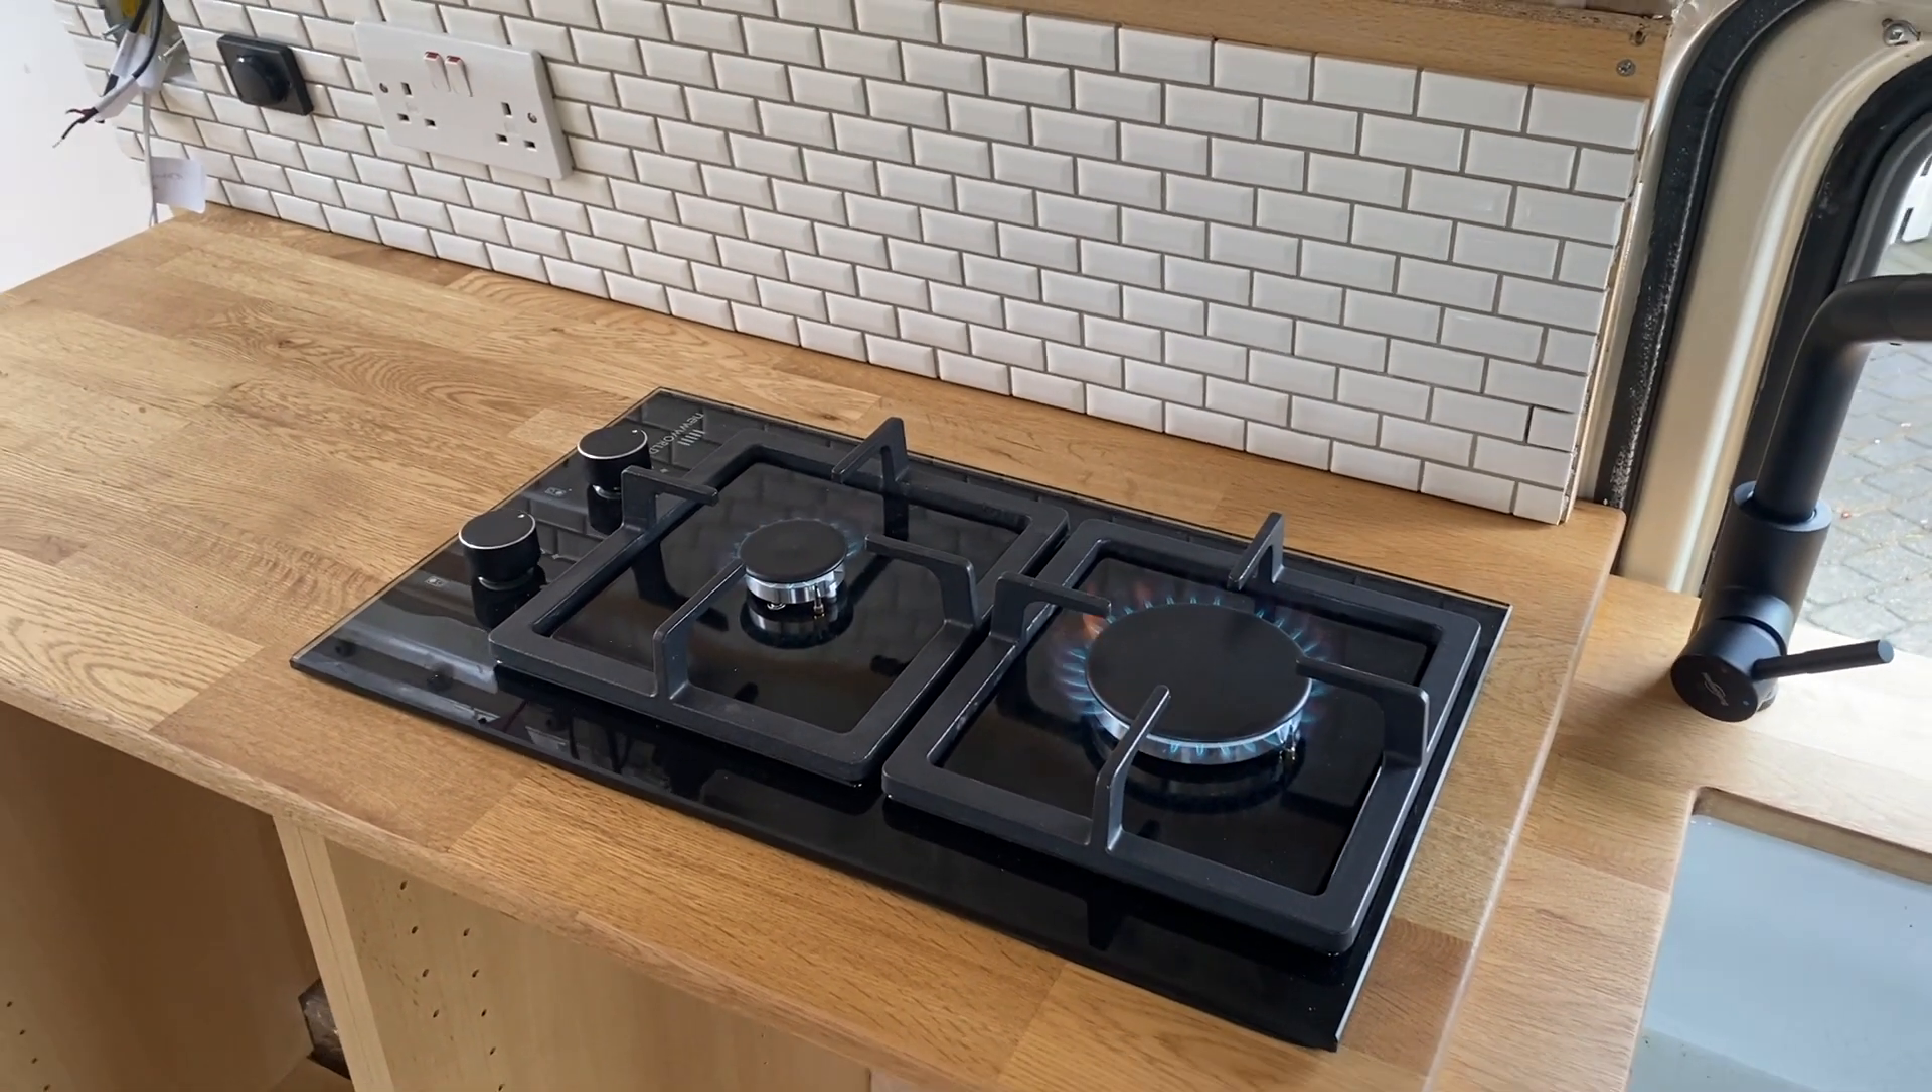So there we go that's our hob installed.